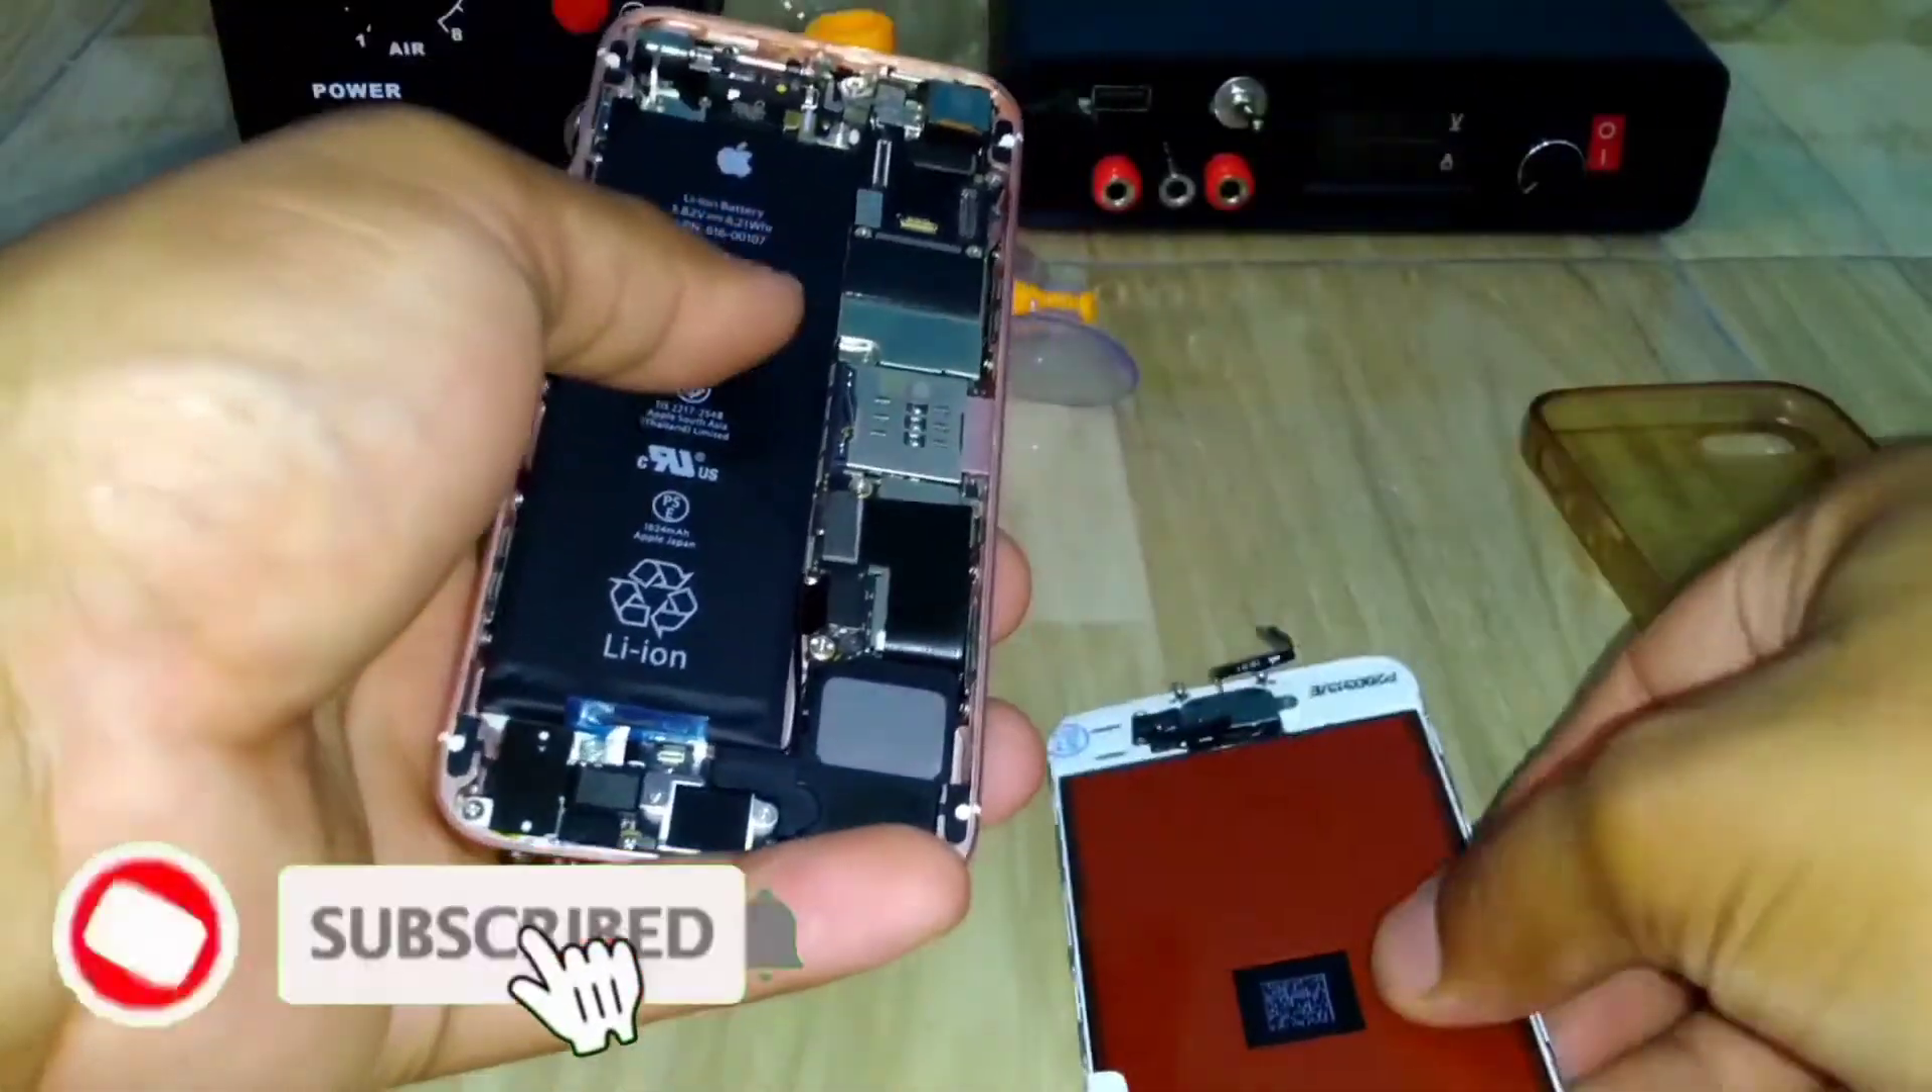Ini dia sudah kita pasang baterai dan mesinnya ya tinggal kita pasang LCD-nya.